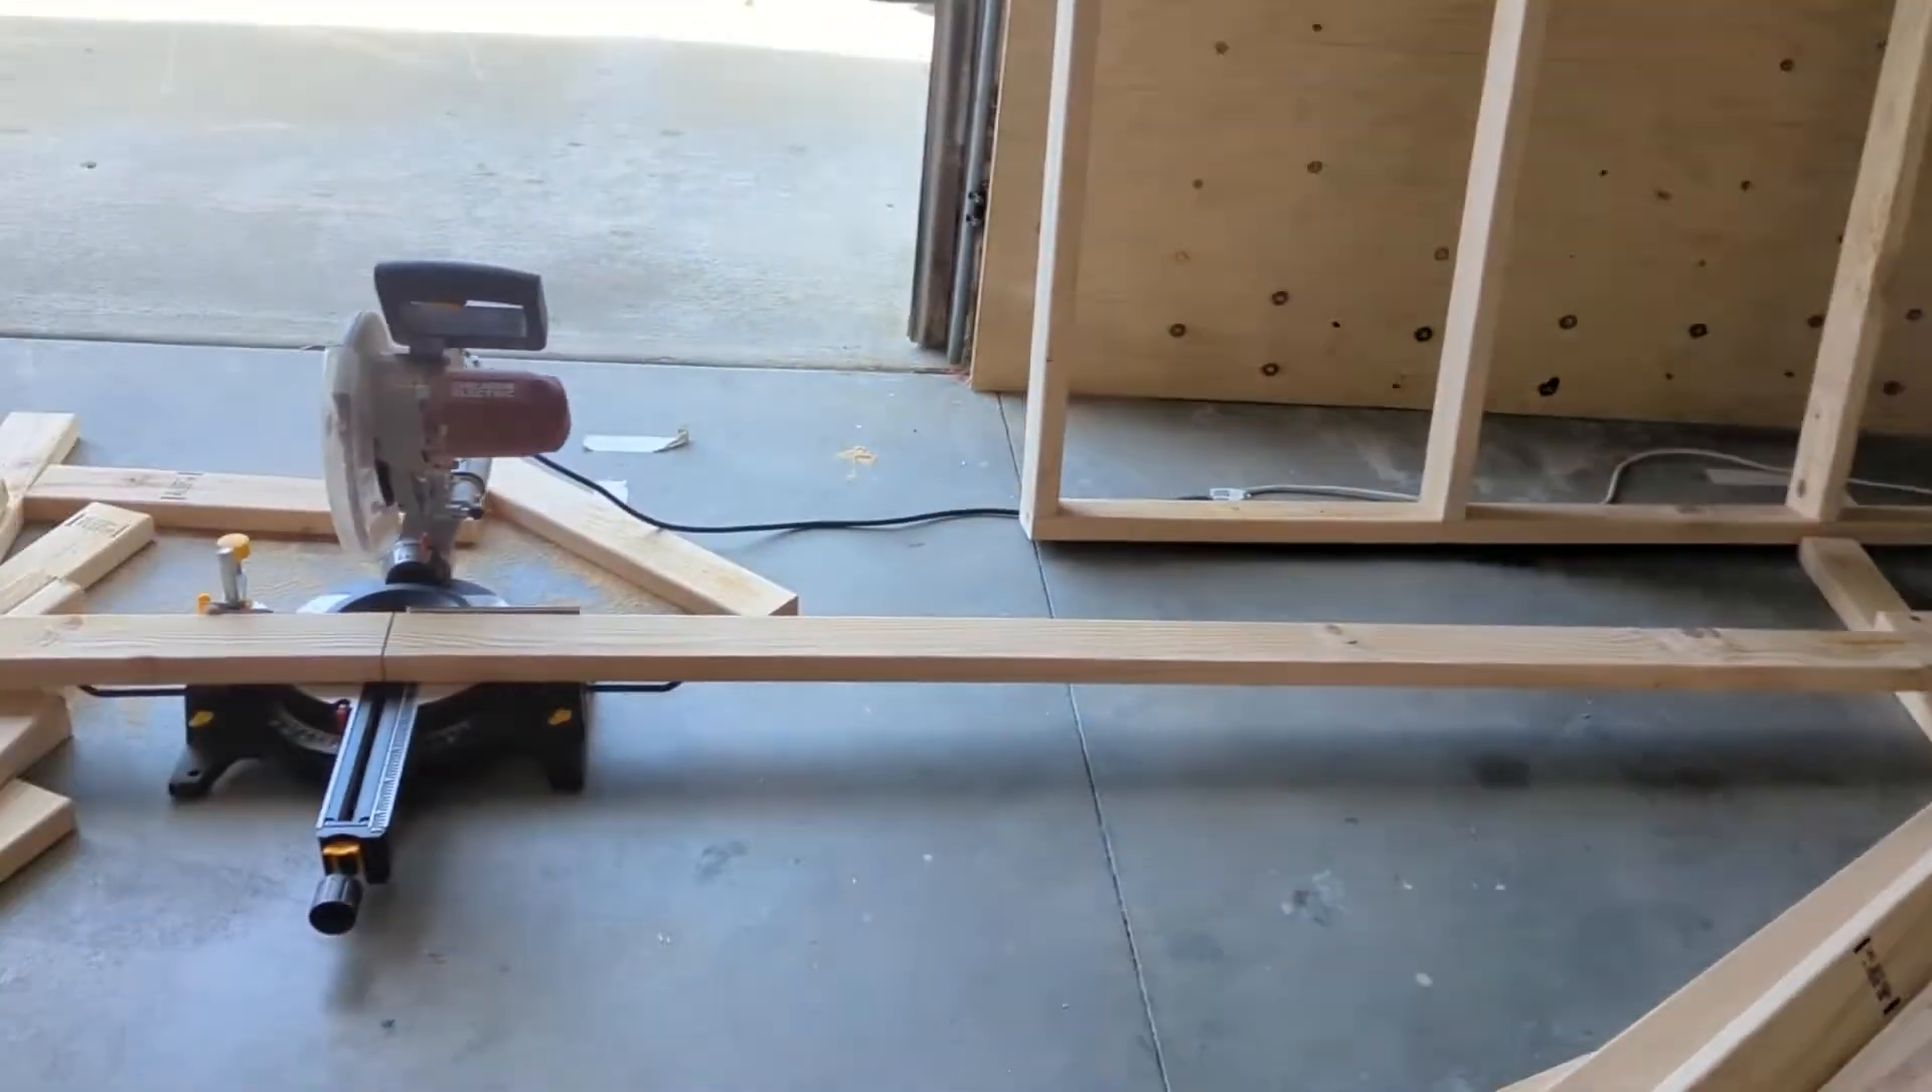Got the first wall built already. Doing the framing right now.